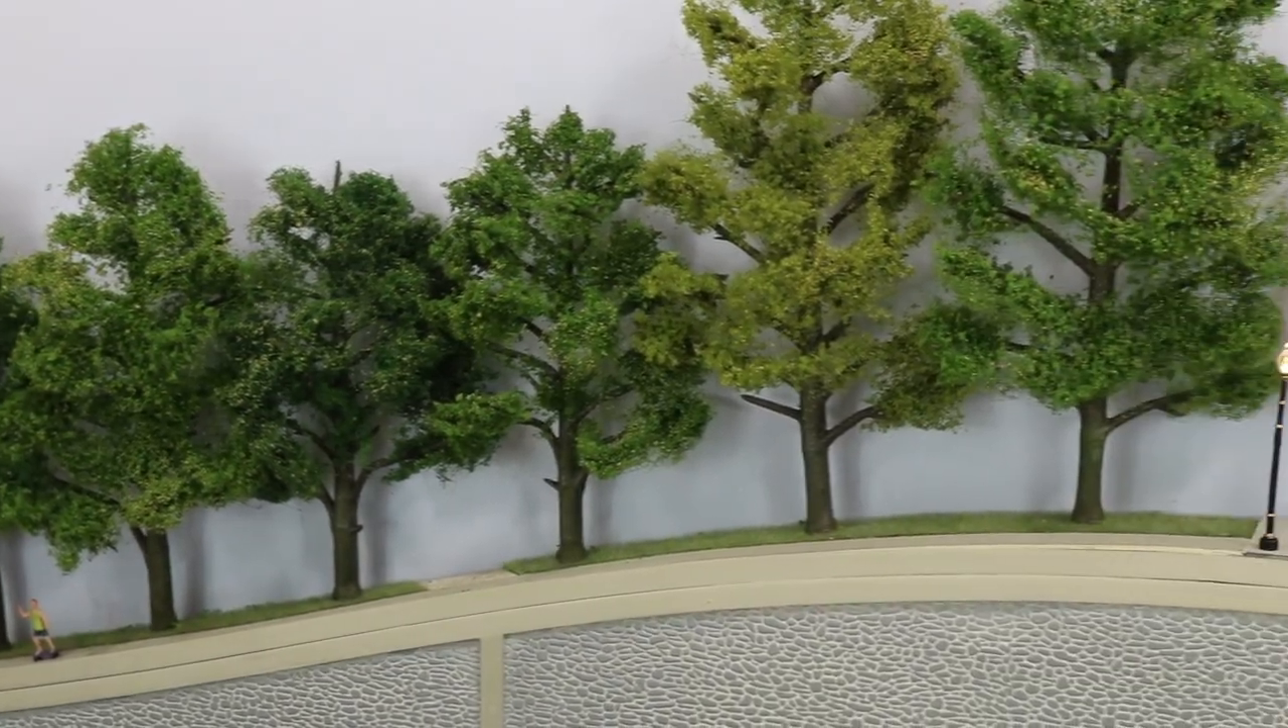We have finished the rest of the scene by adding the trees that you can see there.